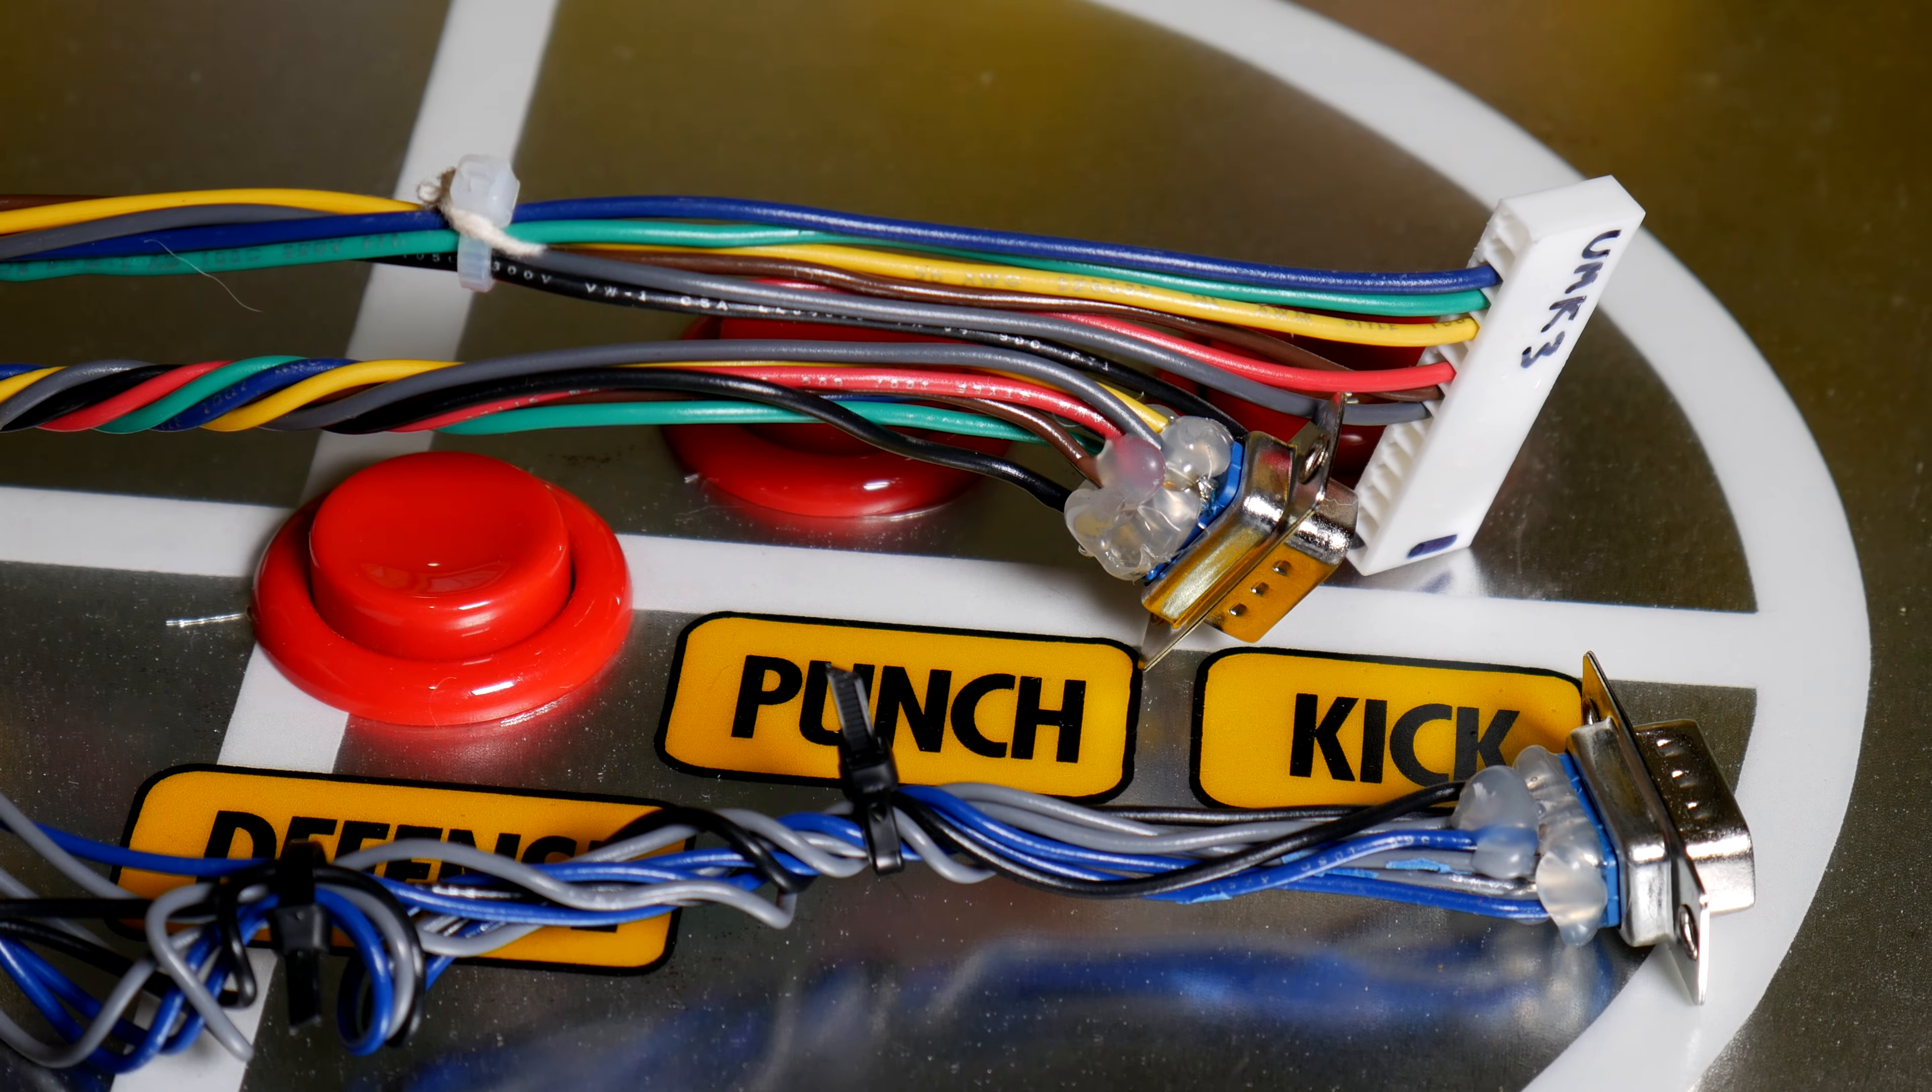Once complete here, I have male connectors on my Mortal Kombat harness and my old CPS2 connector.